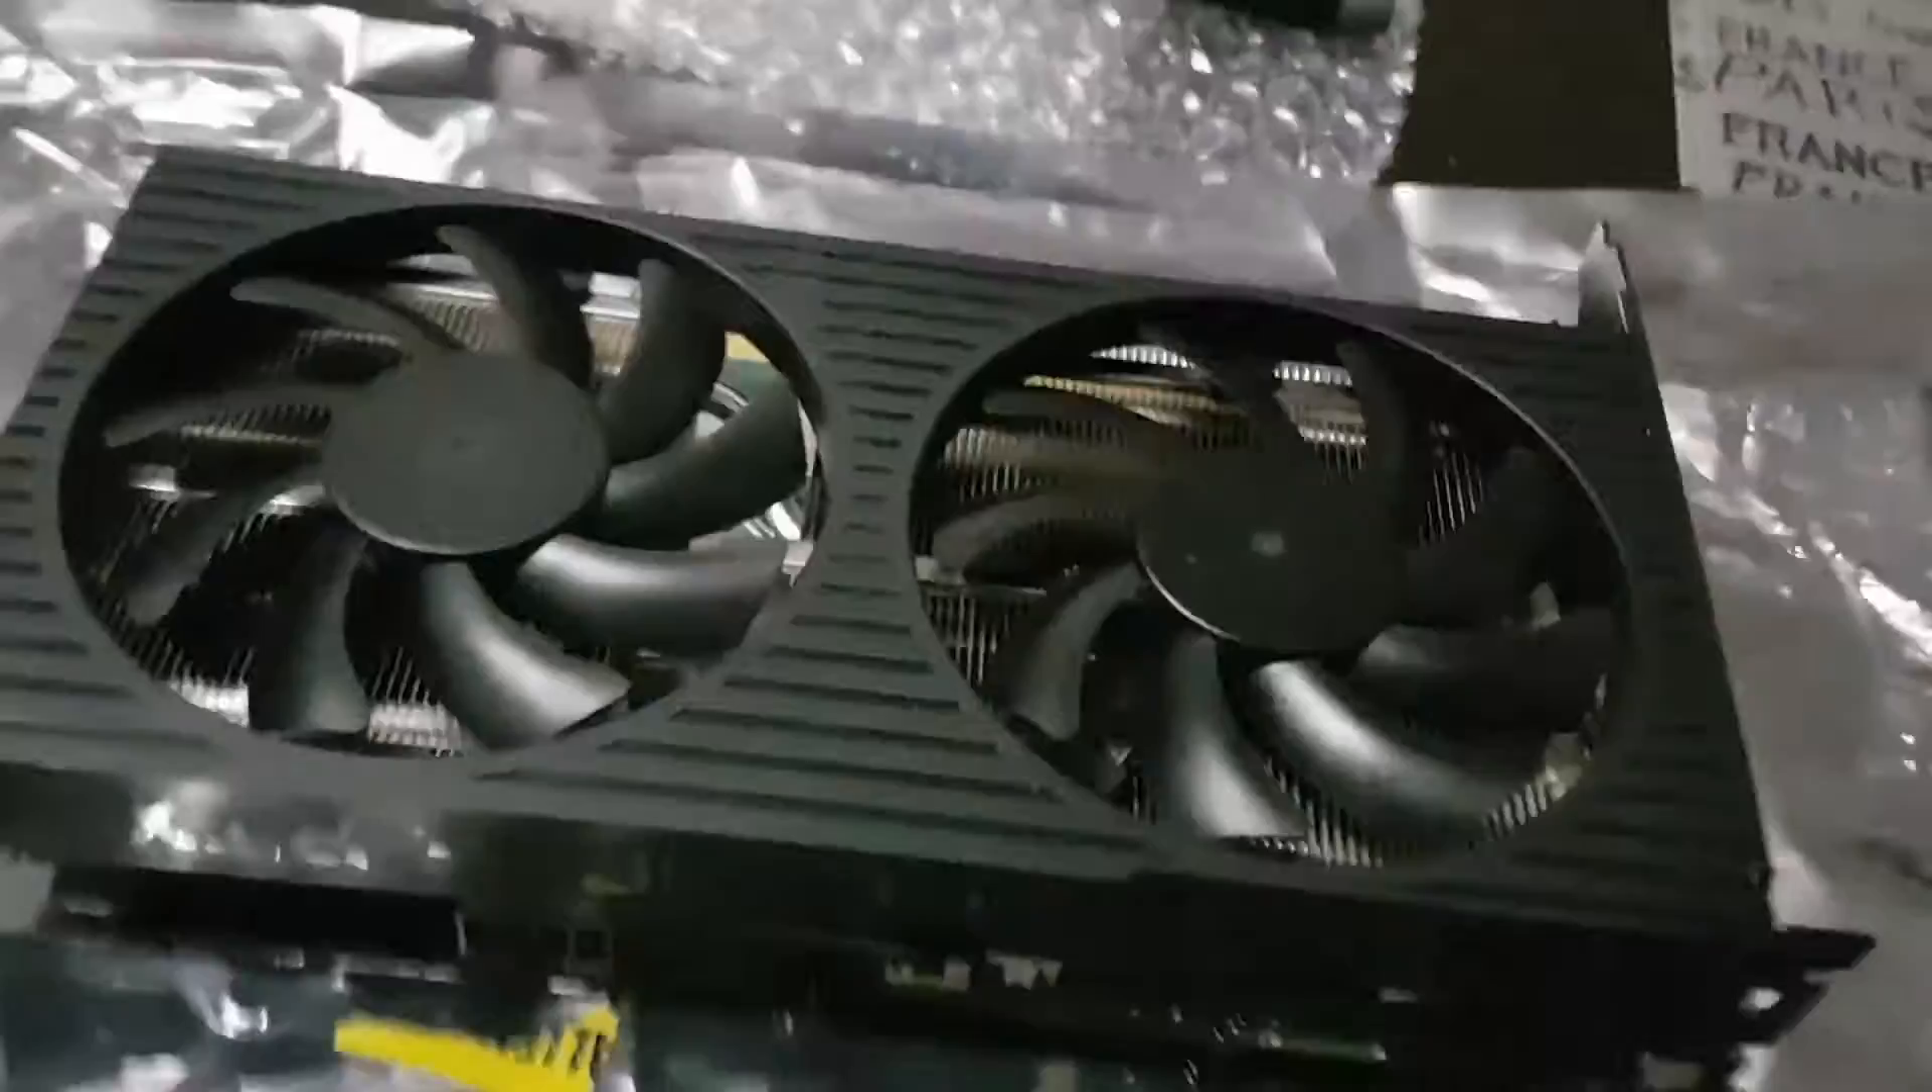I have the fans back in. I have the fan shroud mounted back in.